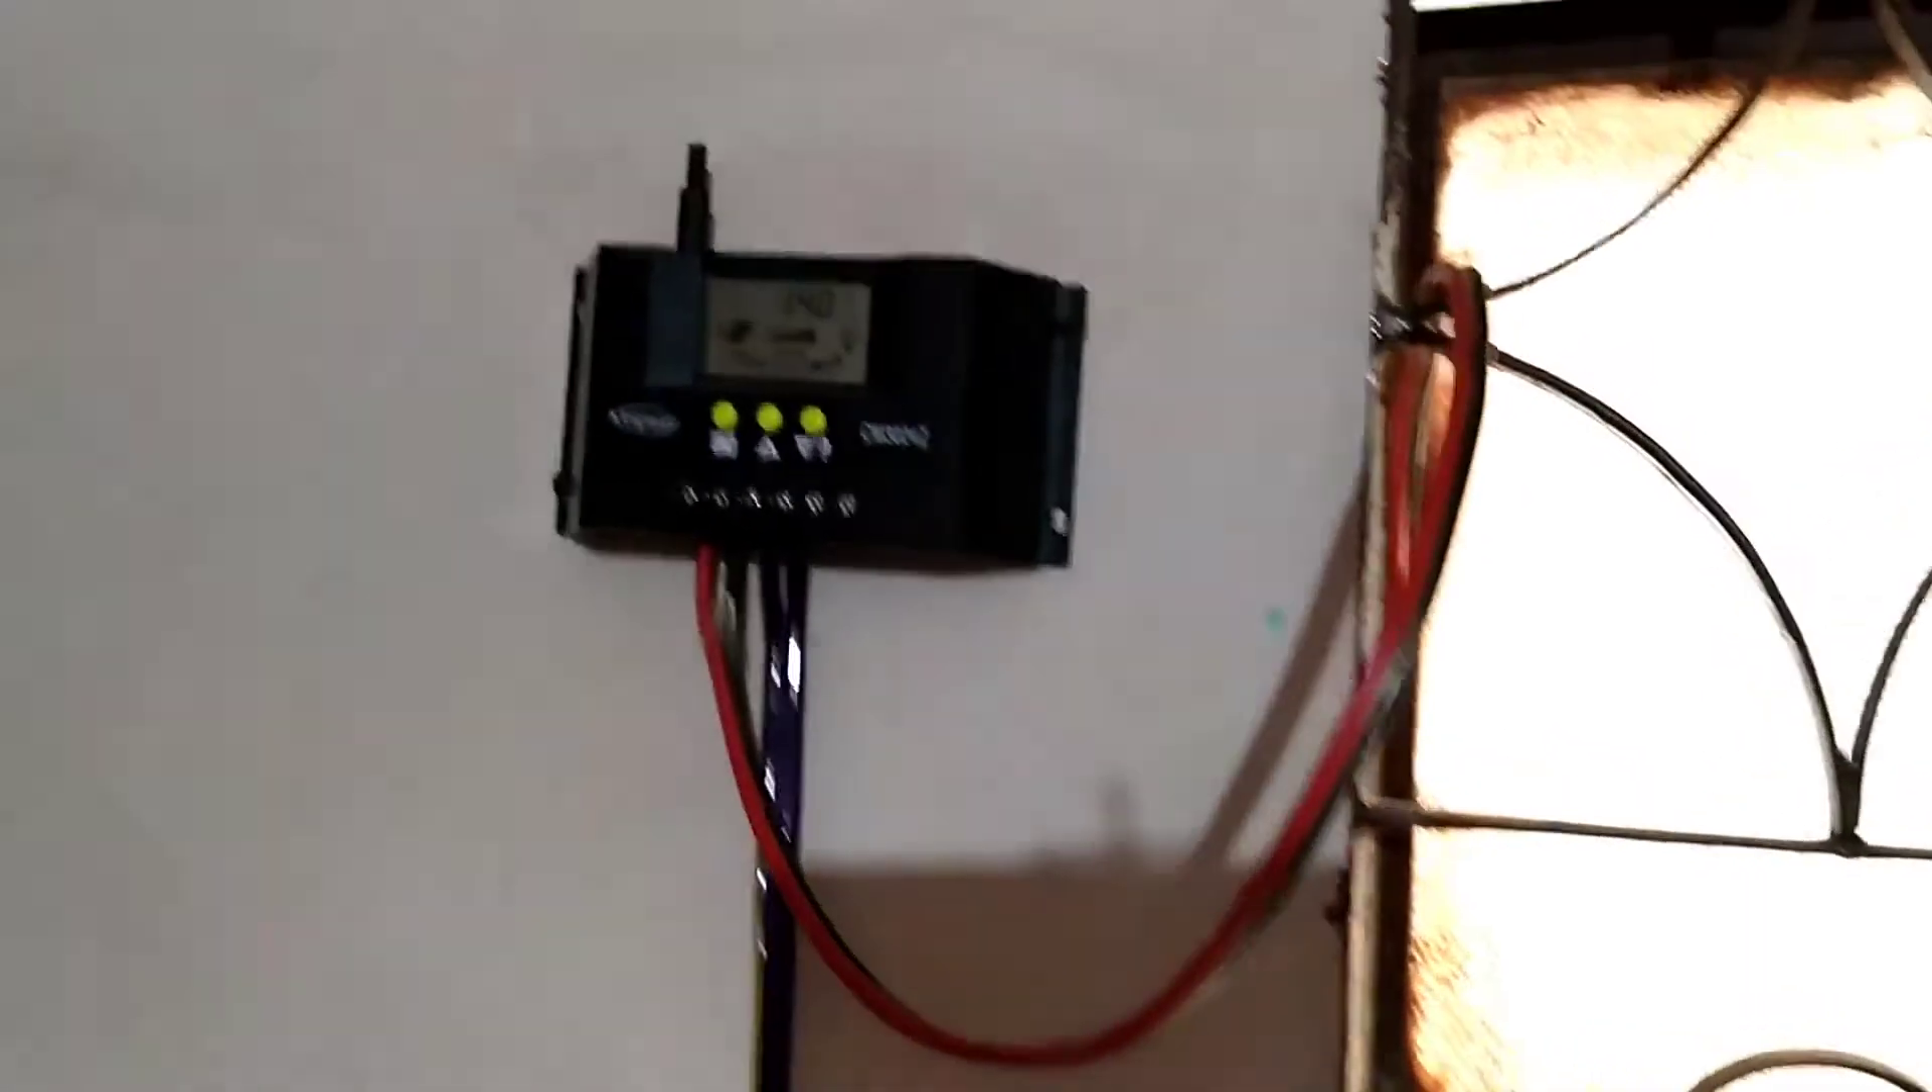یہاں پر میں نے اس کا چارج کنٹرولر لگایا ہے یہ آپ دیکھ سکتے ہیں۔